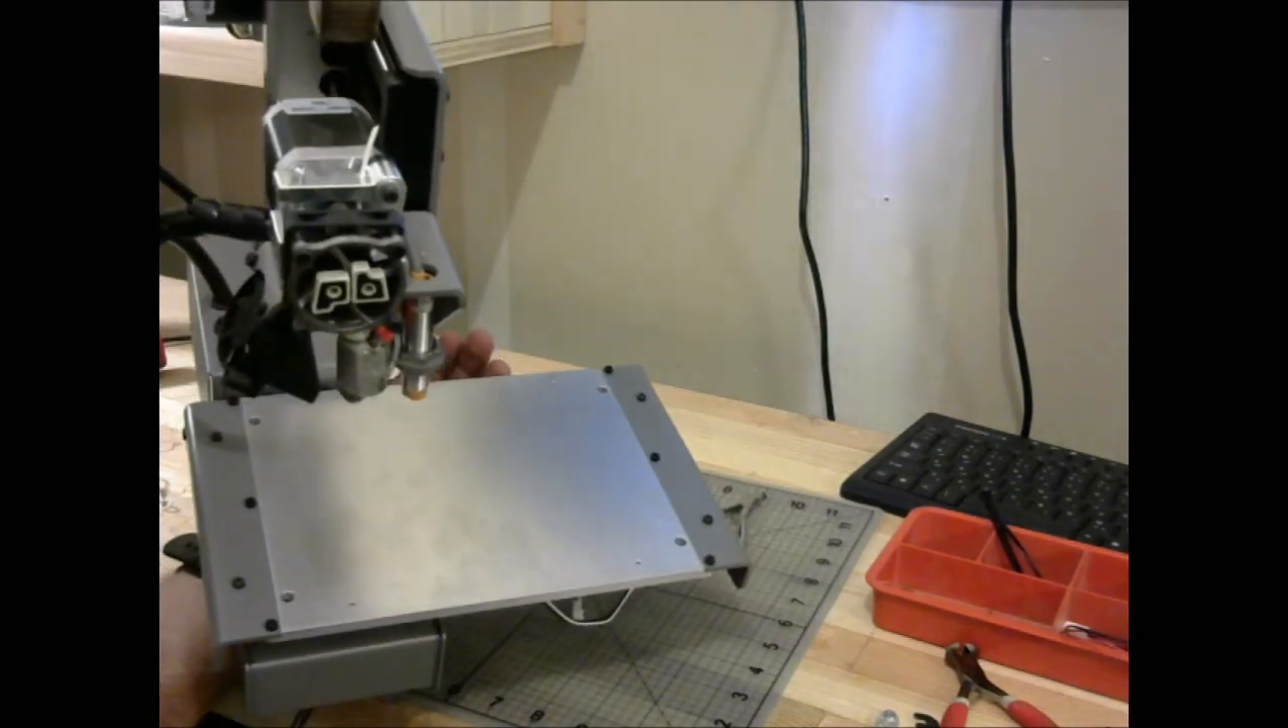Okay, so now you can see that the table is attached.